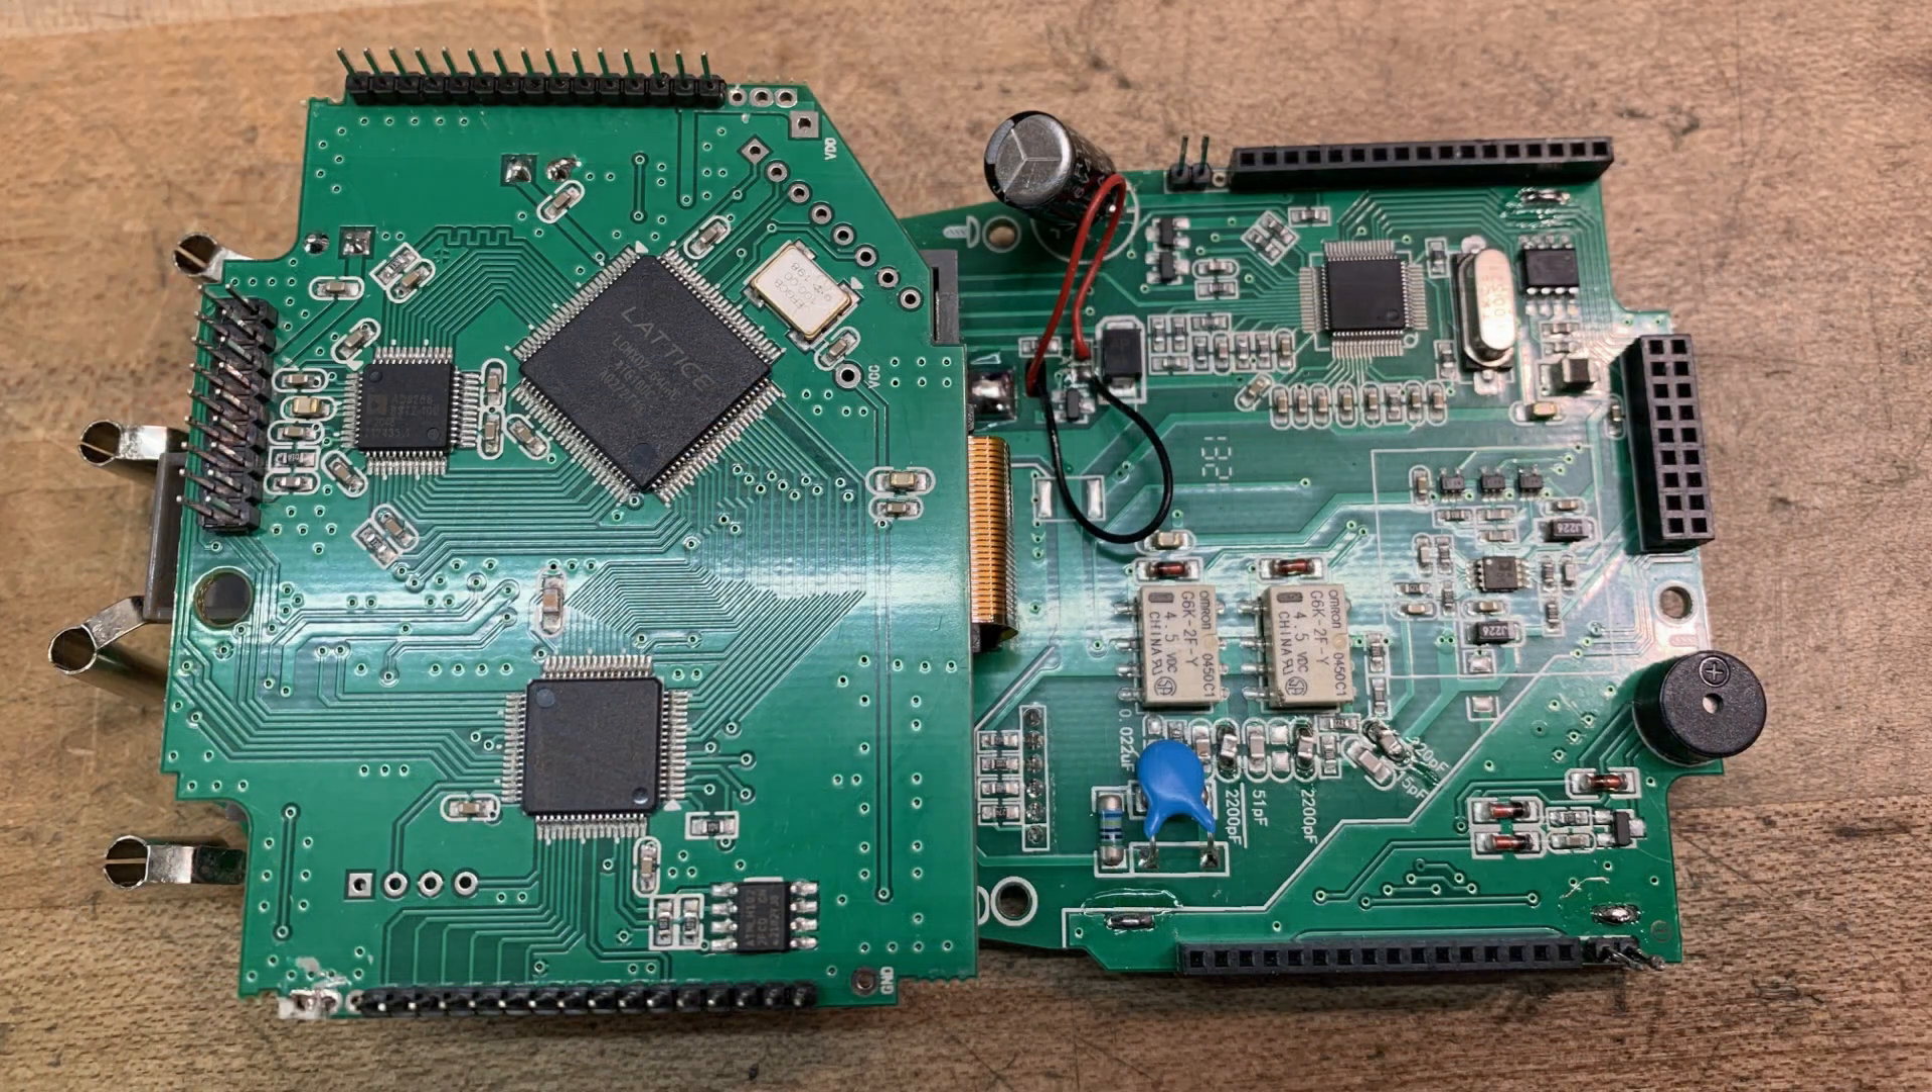I've got the whole board assemblies out.